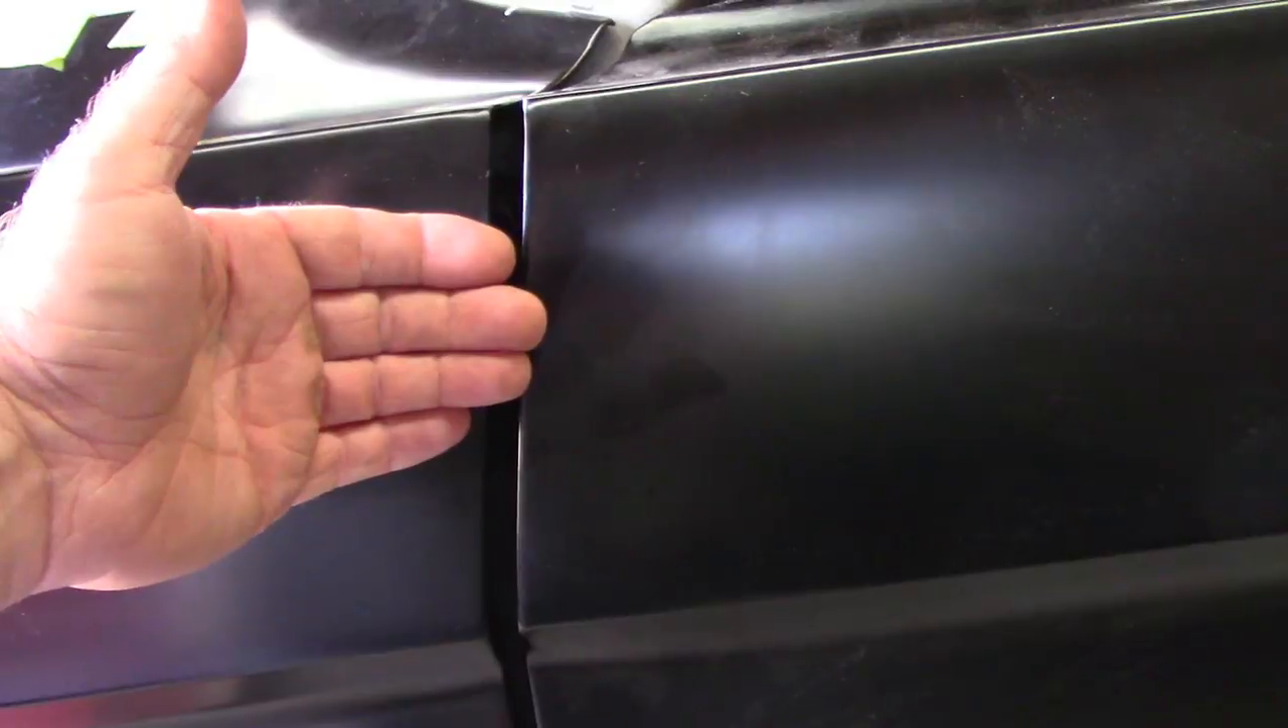Otherwise the door lines up pretty nice on the quarter and again the quarters not fully welded yet I still have some adjustments up here that I can move it around but otherwise the alignment is pretty close.